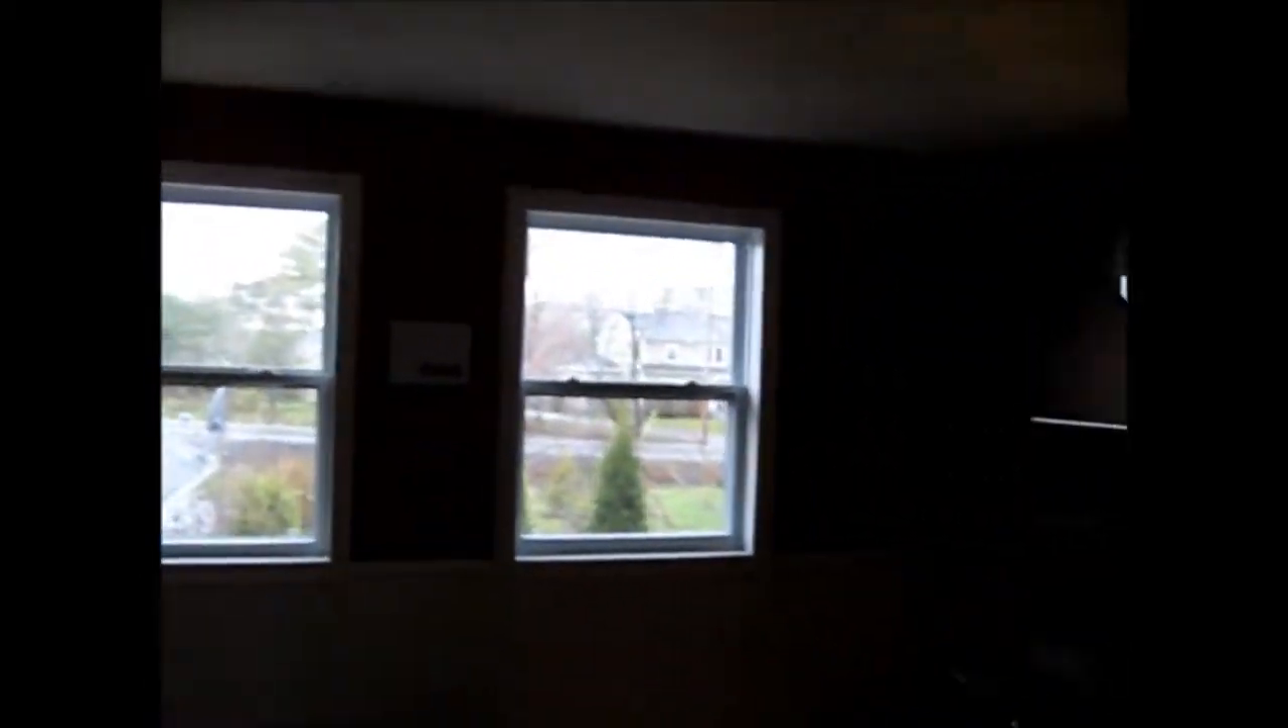I still have to put my blinds up and I'm fitting those inside the window so they look good.